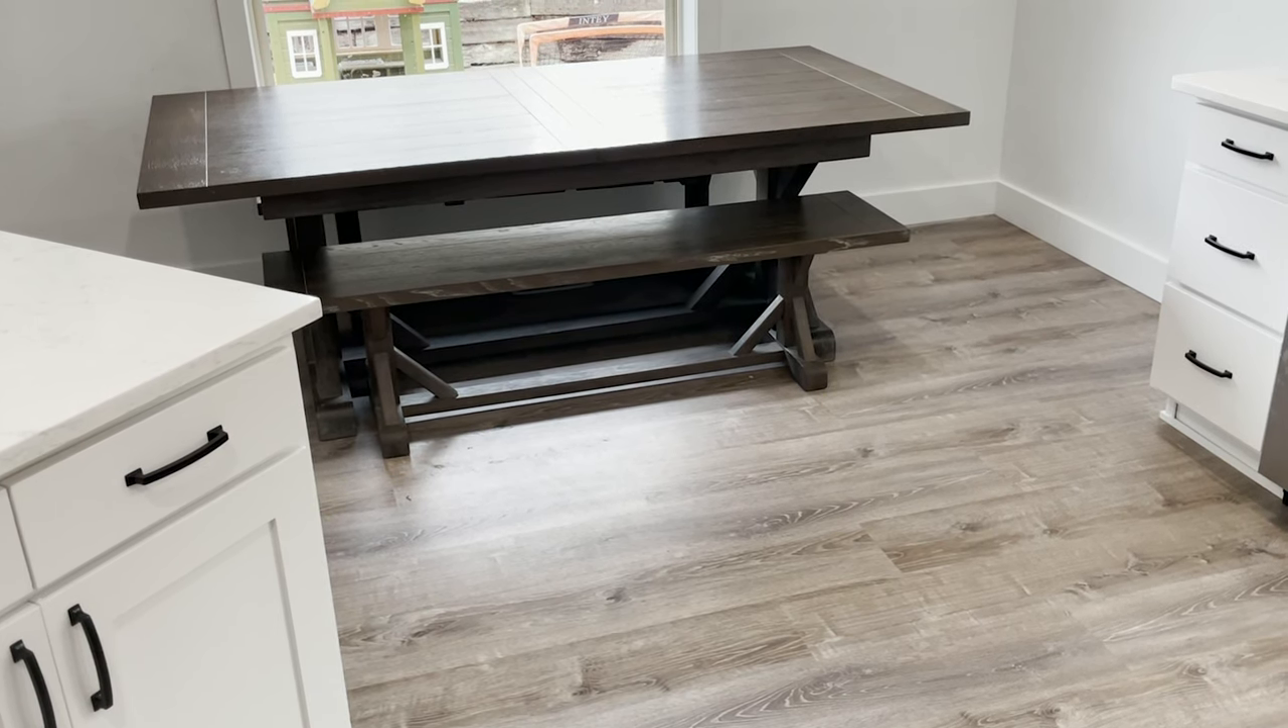And just like that you have now installed your own luxury vinyl plank flooring.